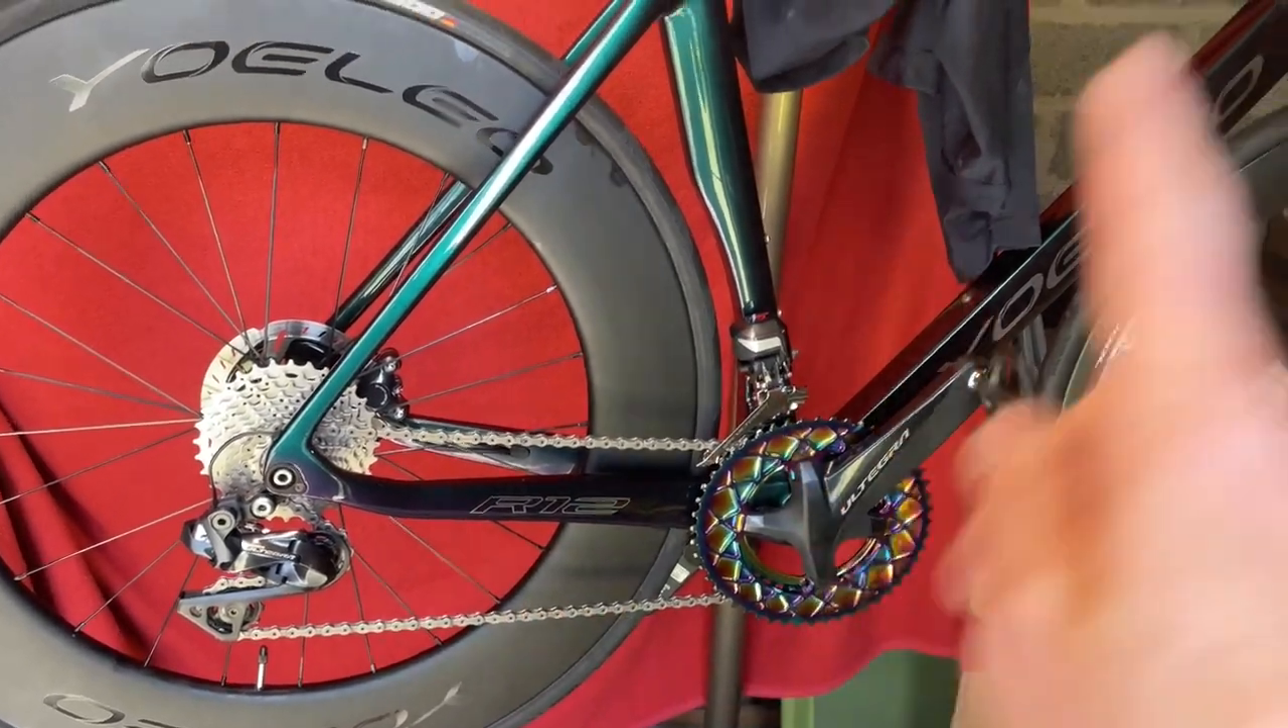Chain is on.